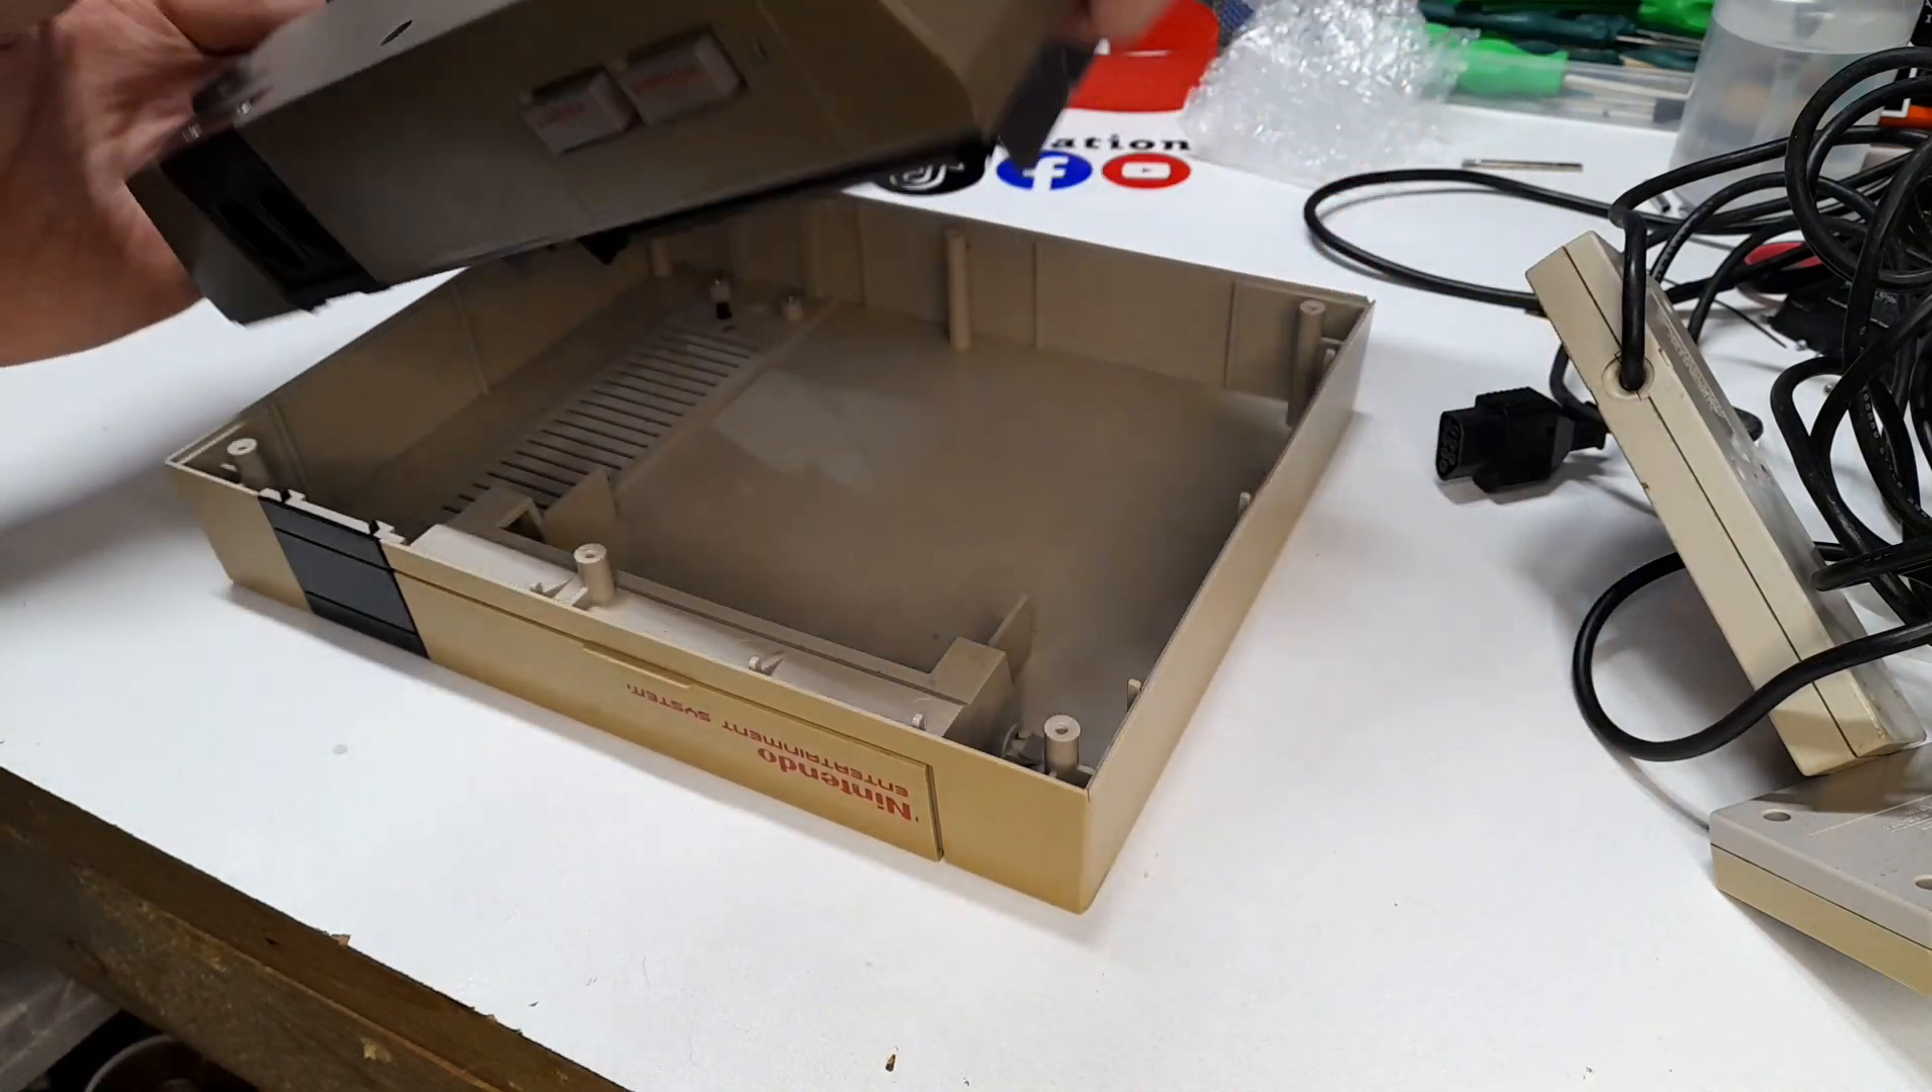With six screws removed, everything comes apart.